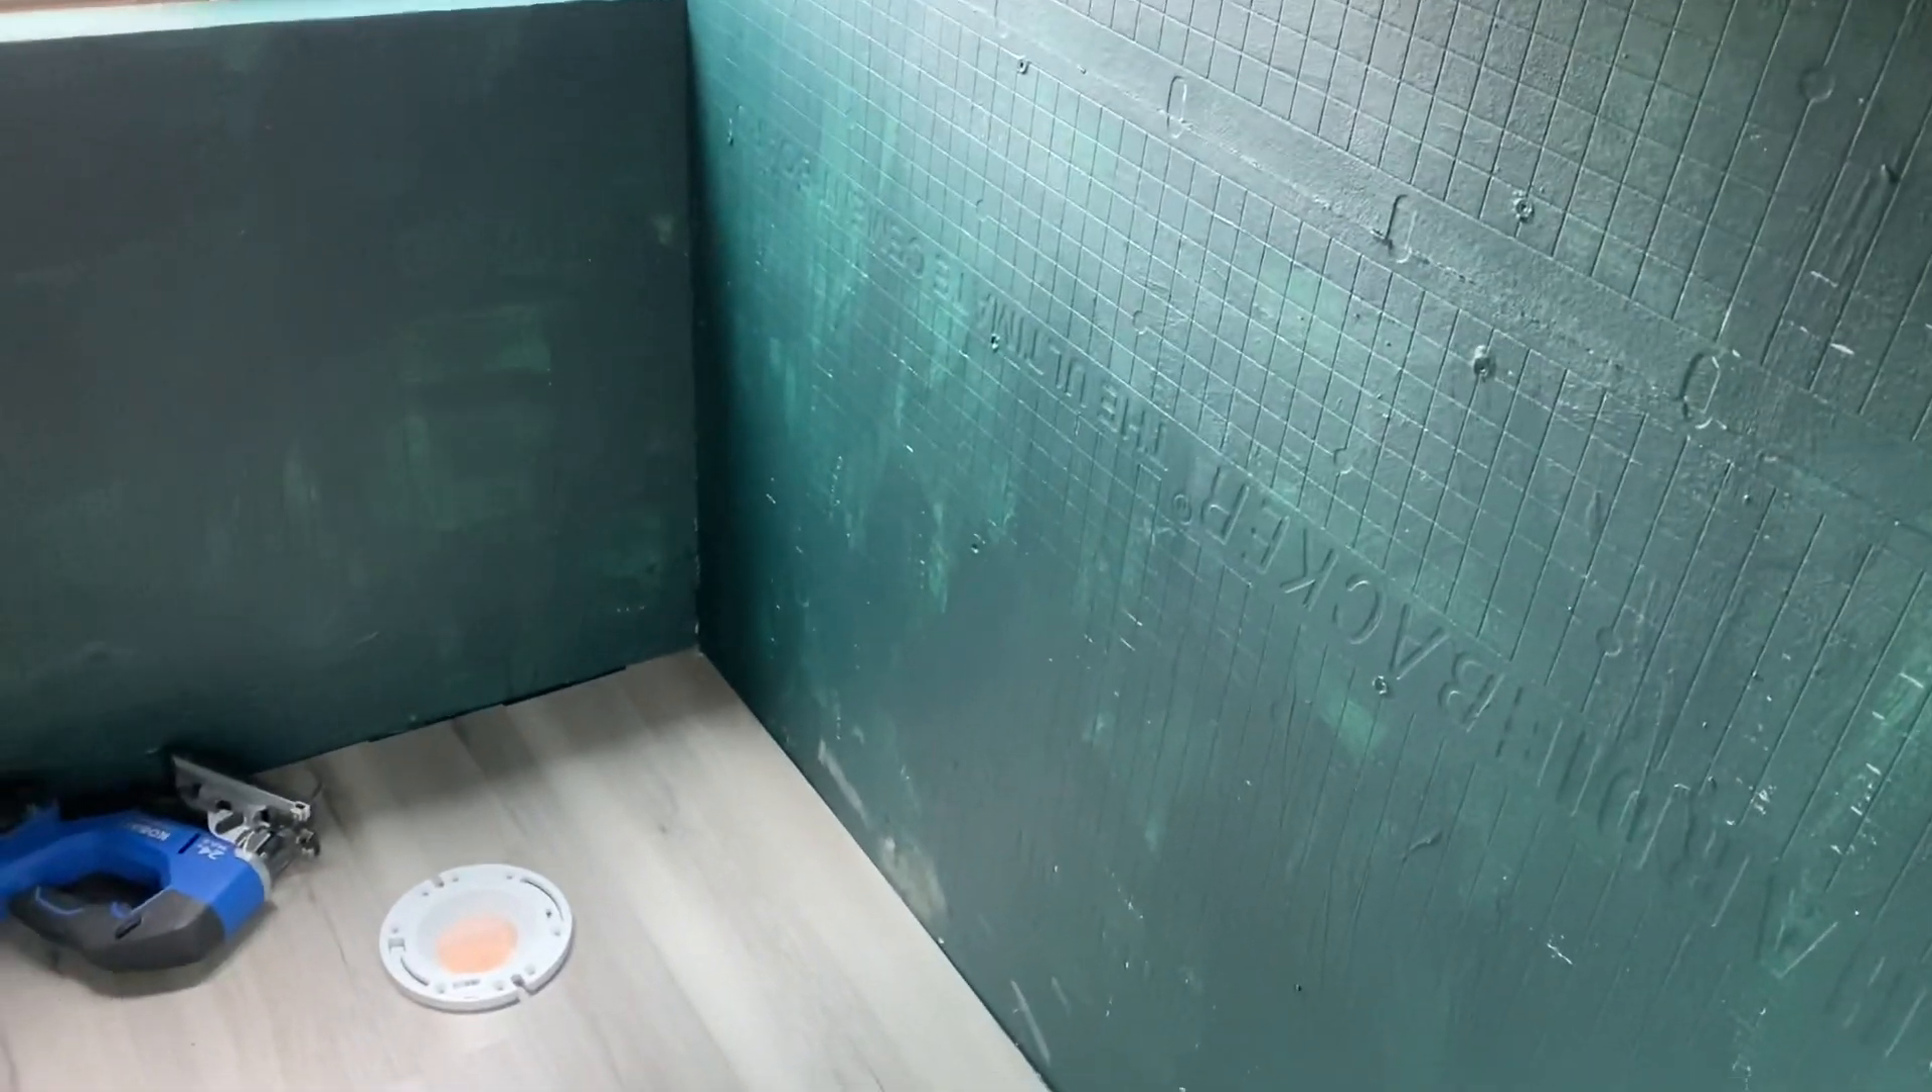Flooring is in the bathroom. It is a 100 % waterproof floor.